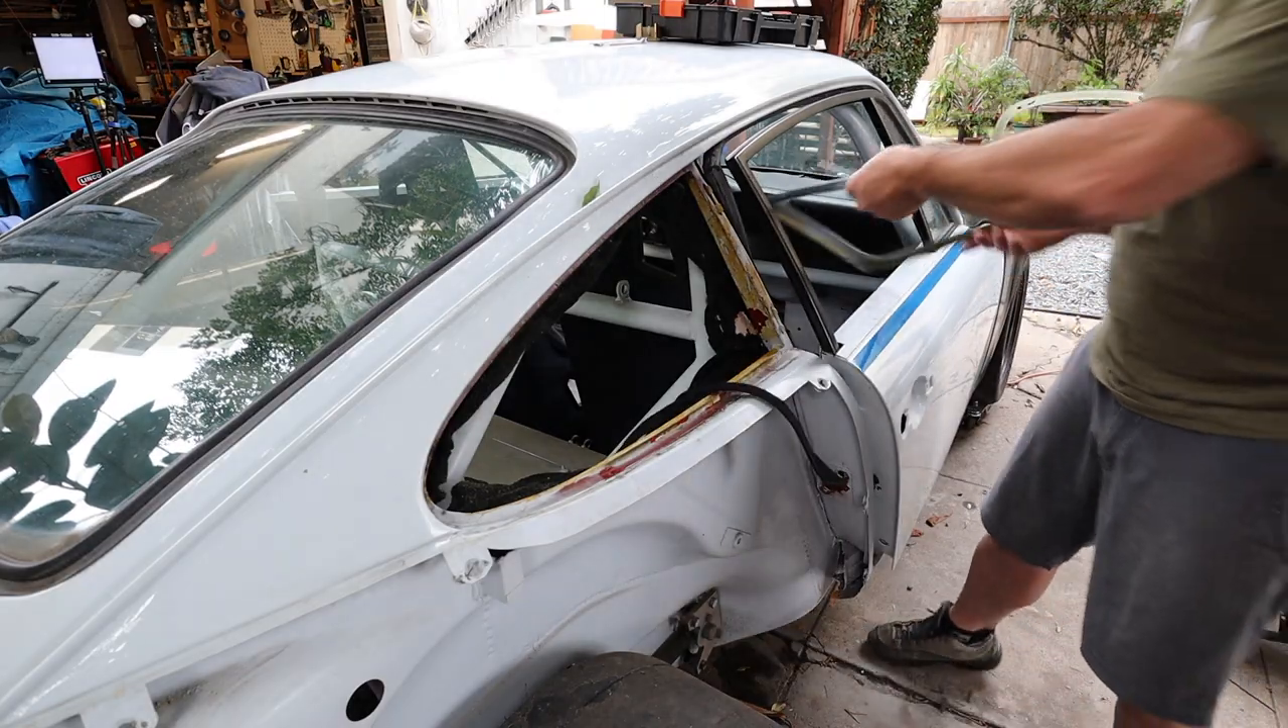All right, so quarter windows are out.